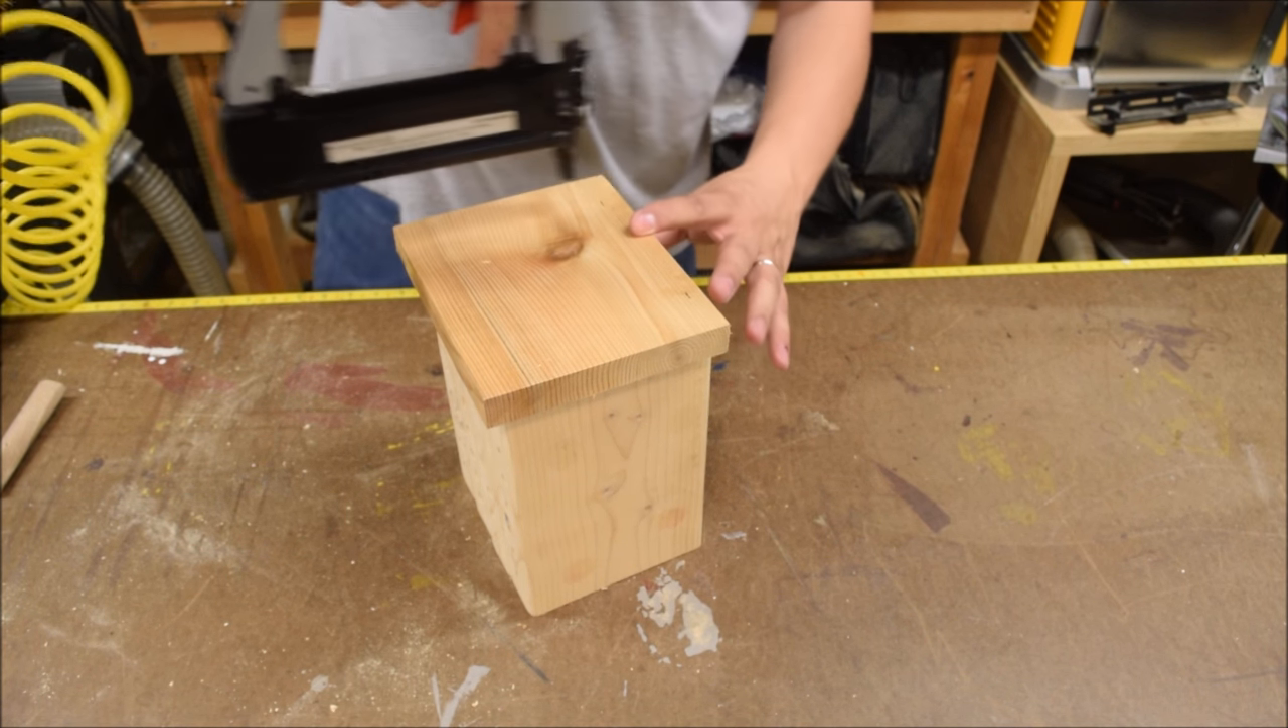Okay so I've got the roof on I think it looks pretty good.